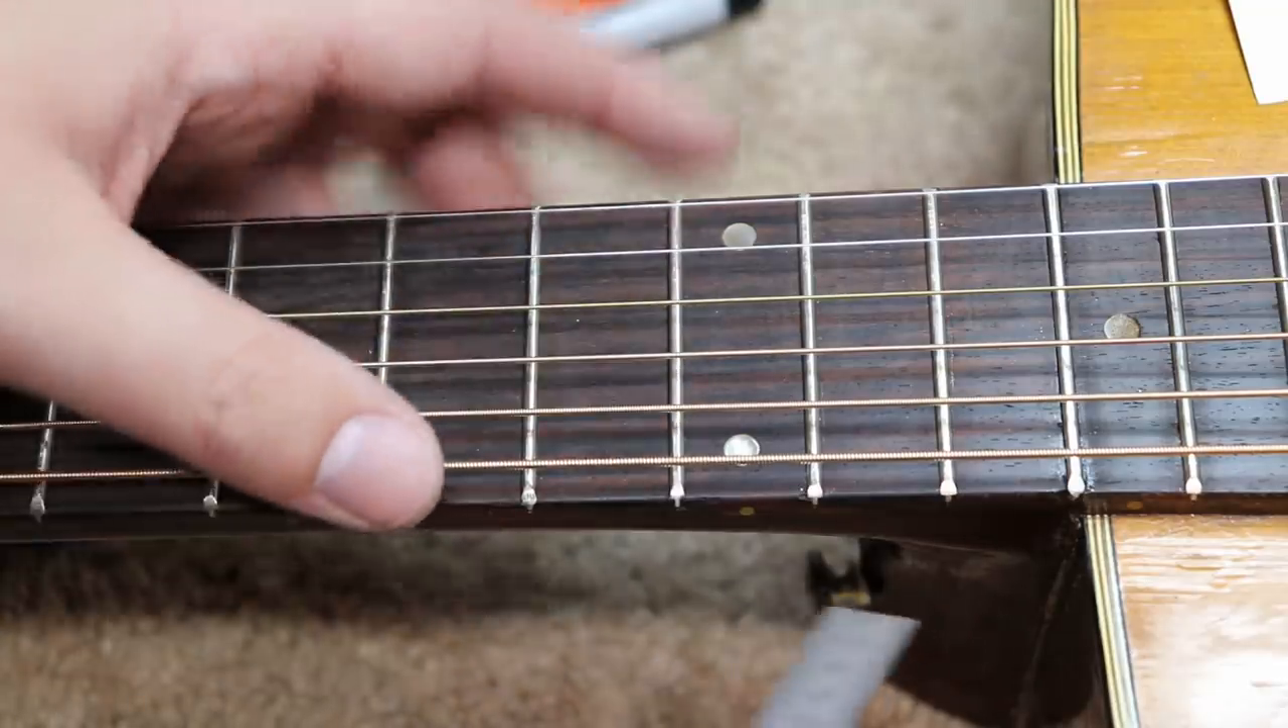So I've got all my strings on here.